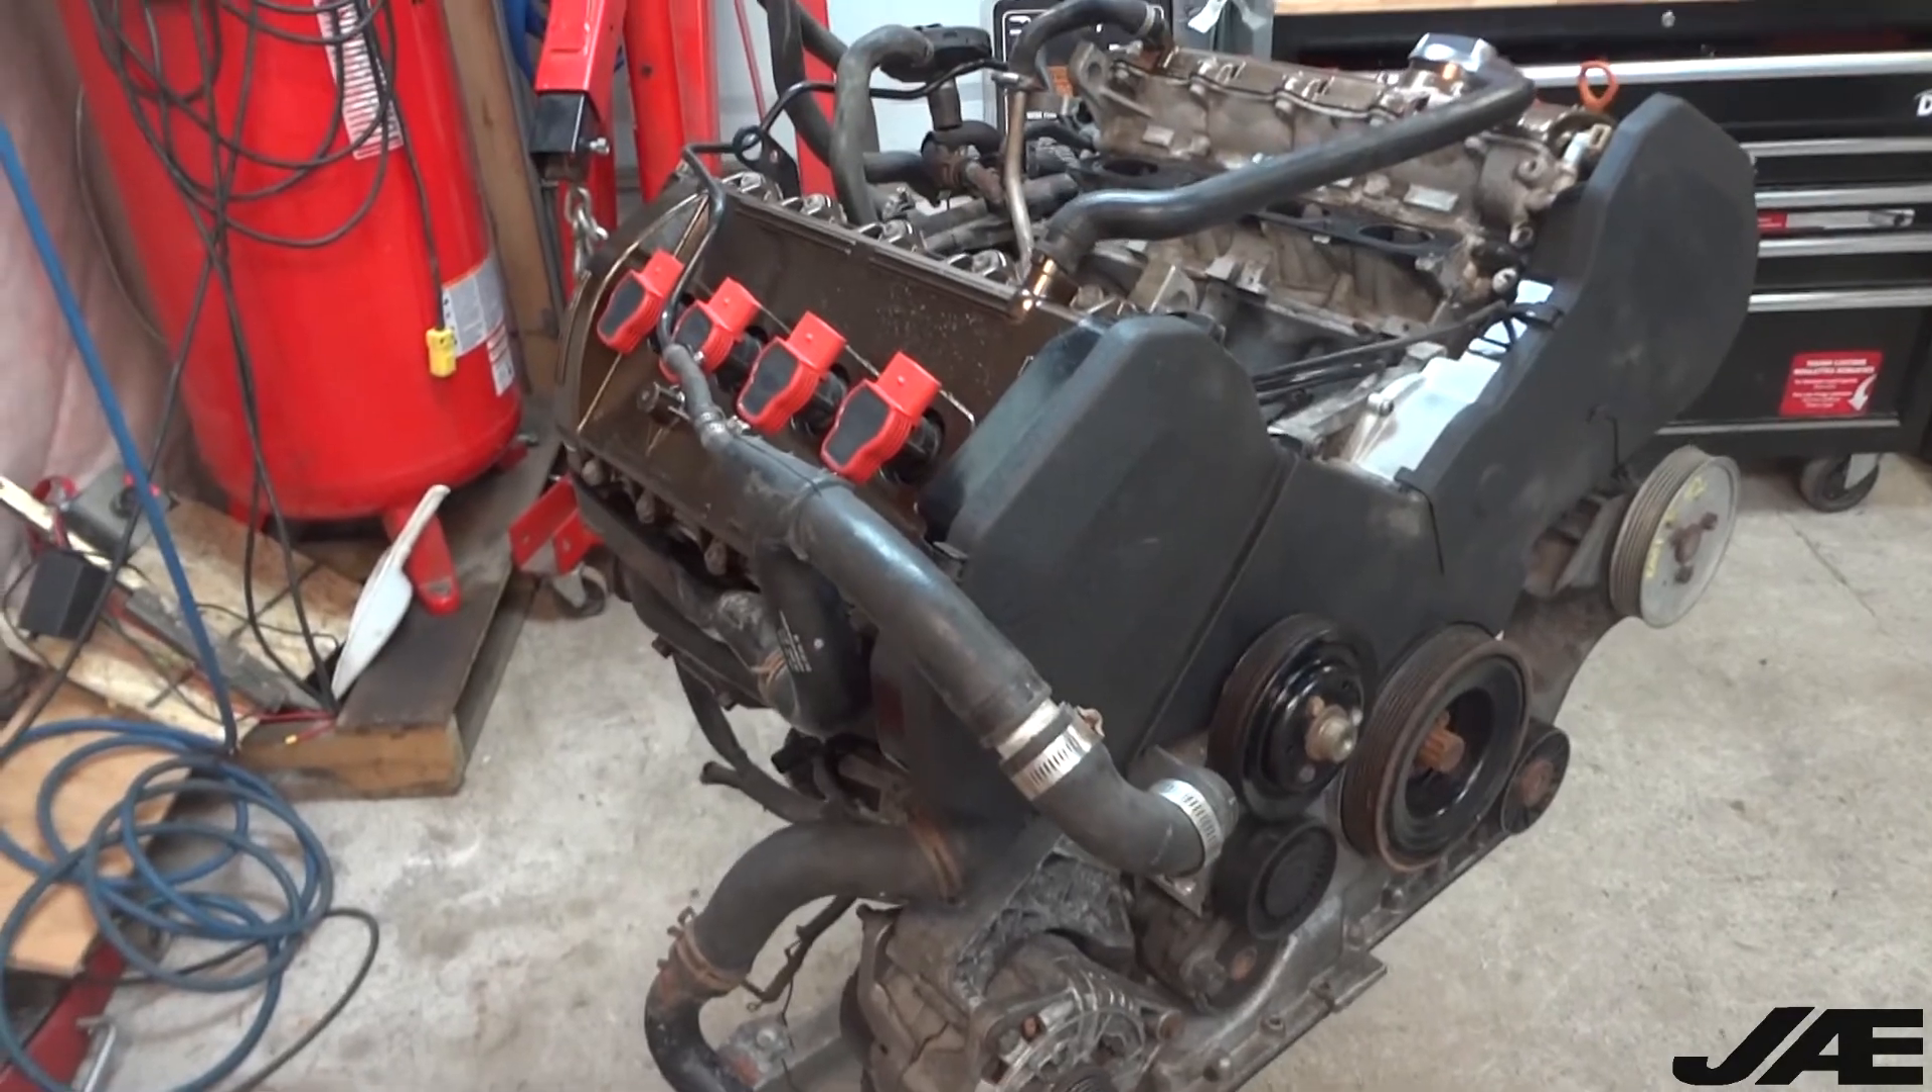You can also see I put some red top or R8 whatever you want to call them 2 .0 coil packs on the engine to give it a little bit of a cleaner look instead of the bolt down ones.